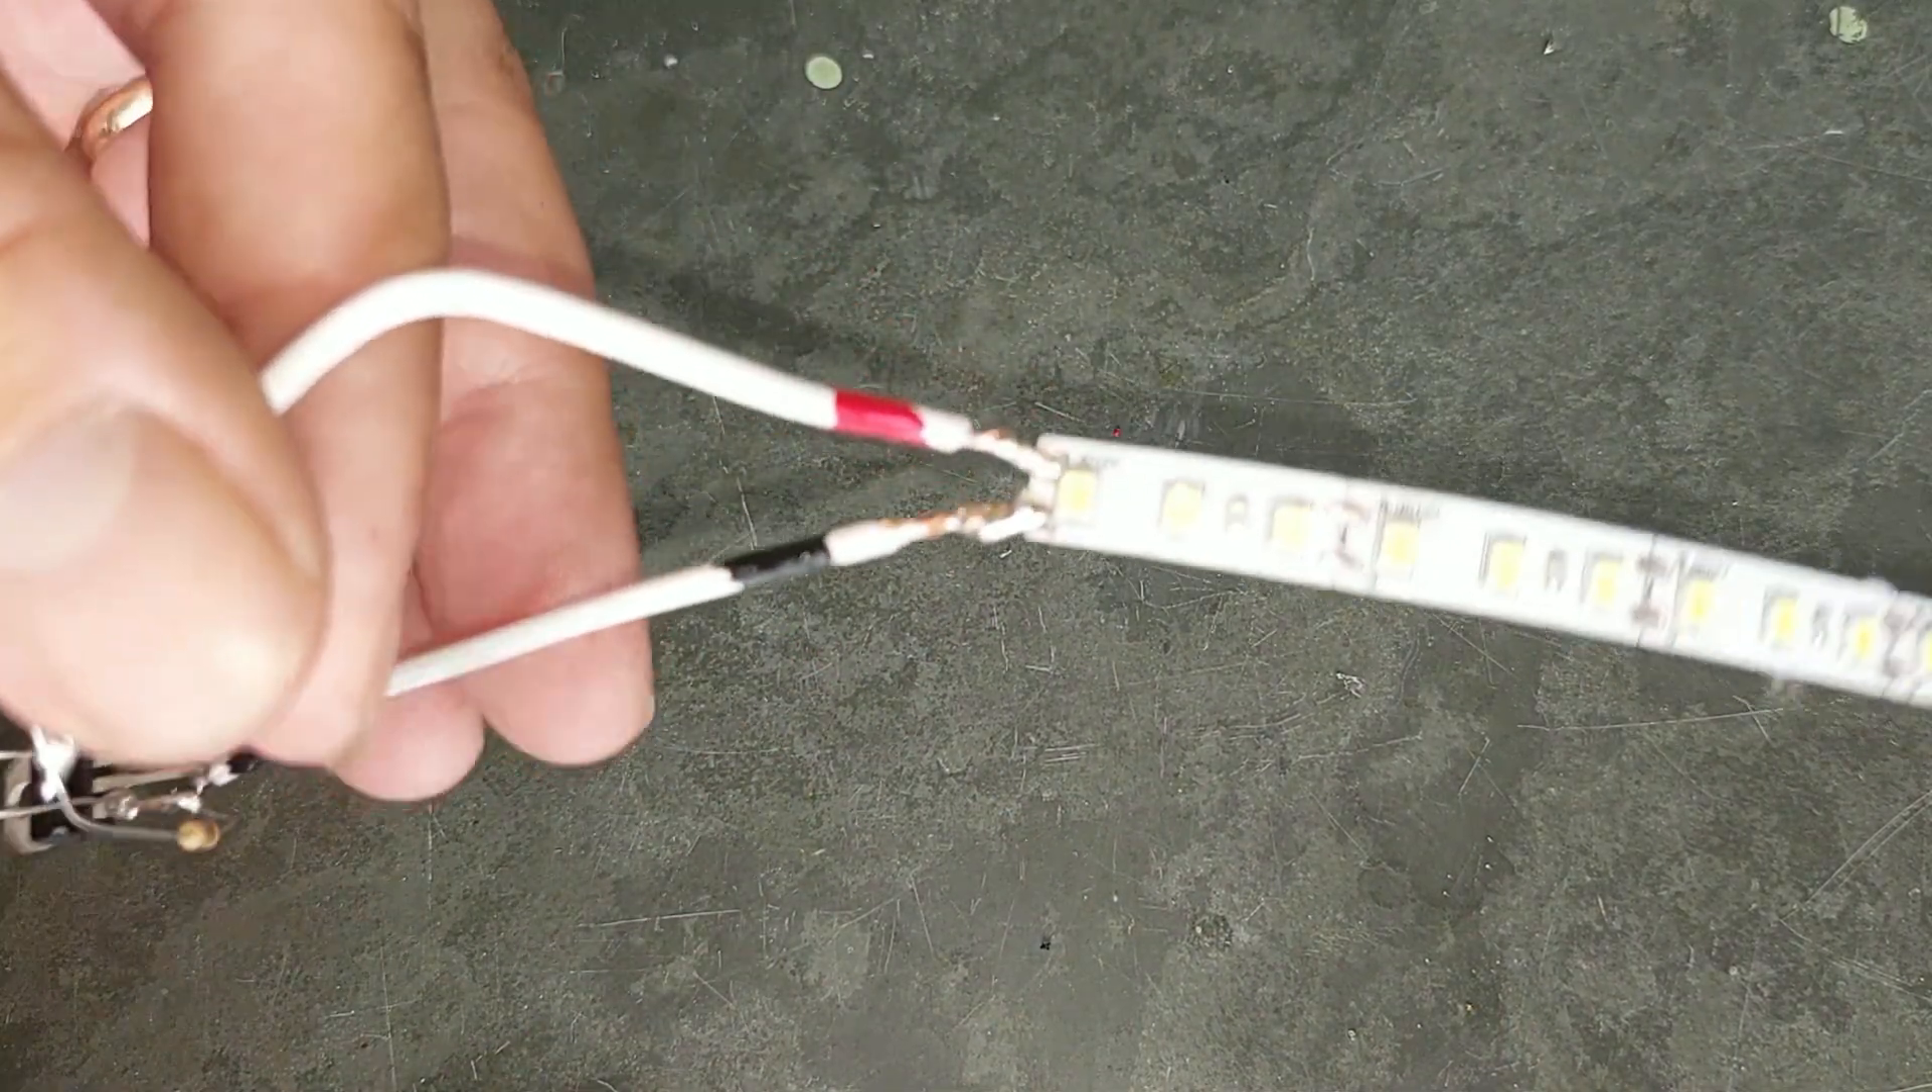Então, positivo e negativo da lâmpada já conectados.